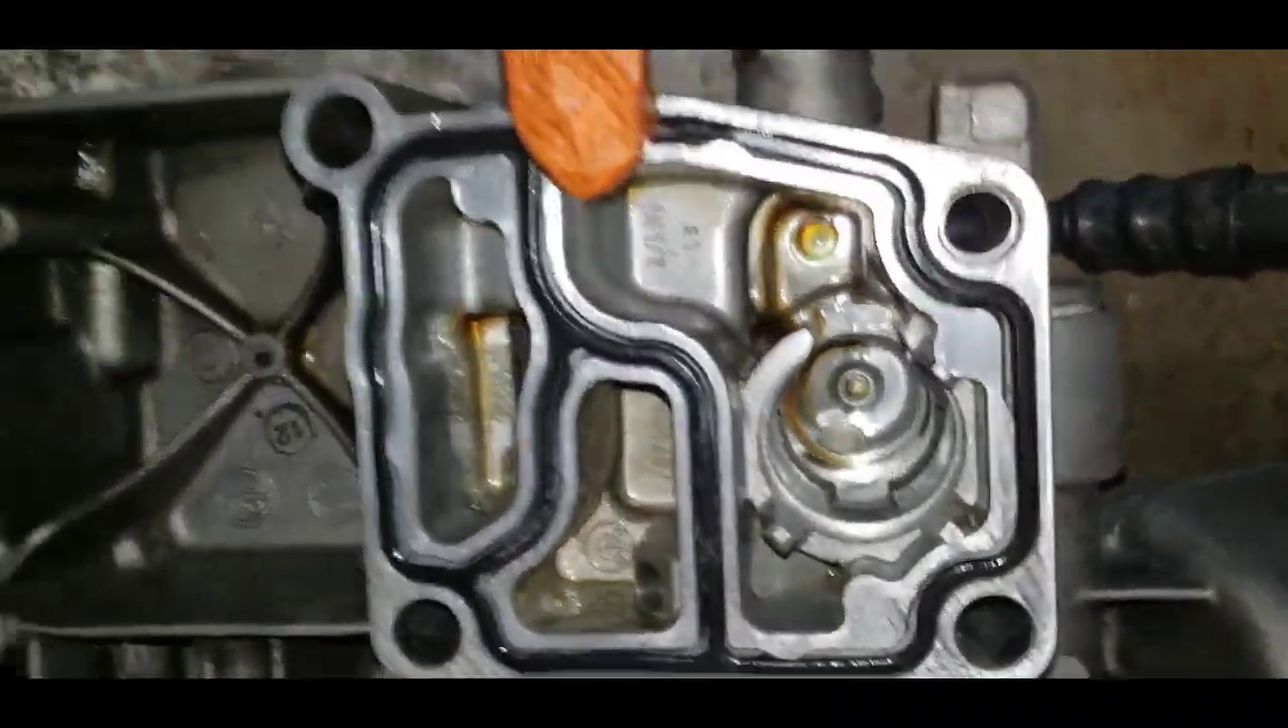So here is the housing already clean and i just put the gasket on.